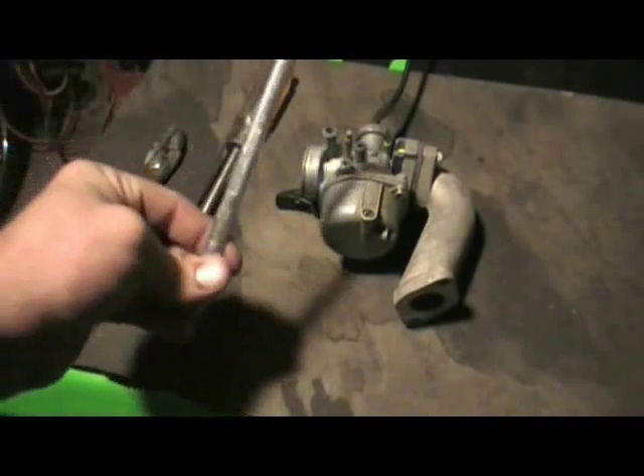Now, I've taken the entire assembly out of the bike because I couldn't fit the whole bike in my shop.